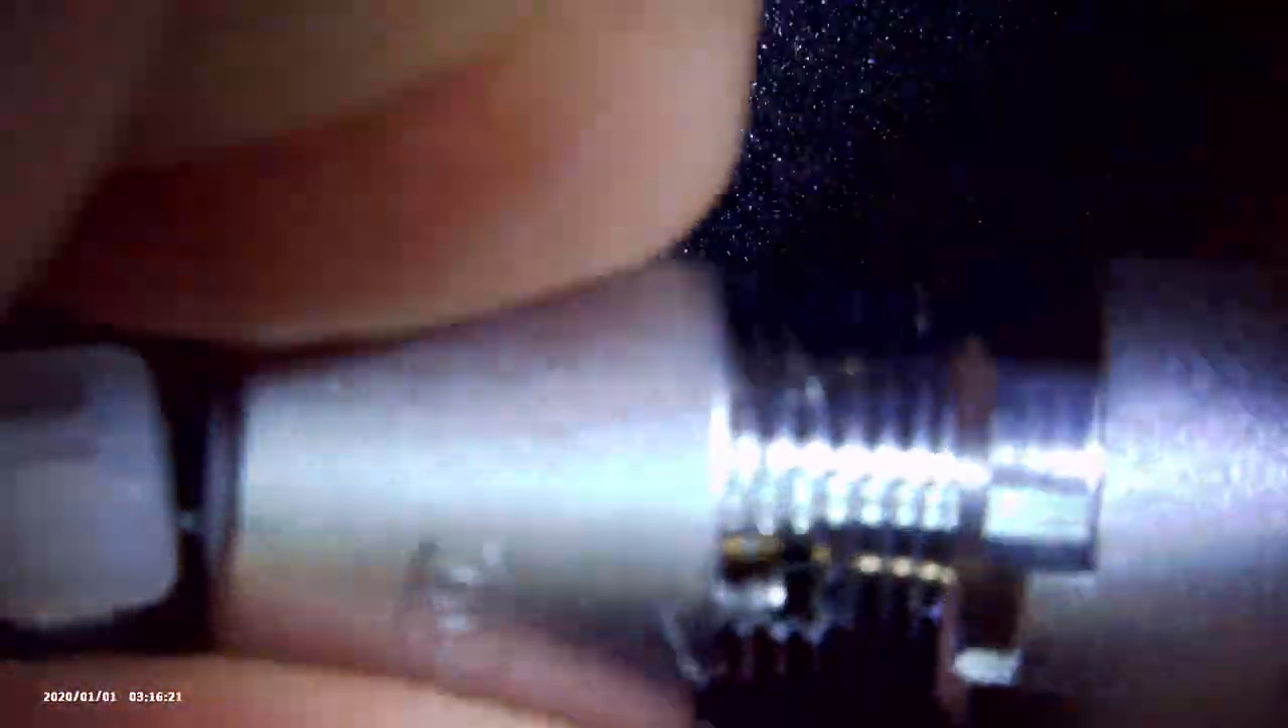And the way to know is that the crimp nut, which is on the outside, it won't go all the way down. You can see right here it stops a little bit.